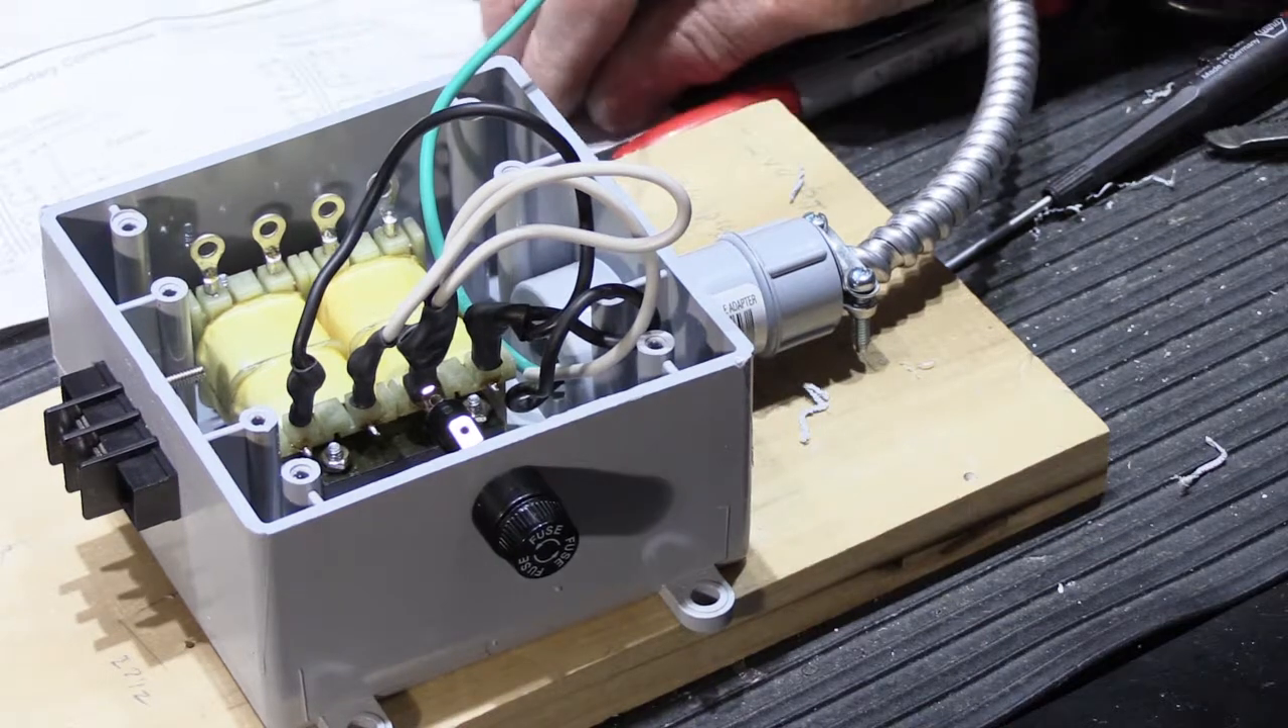So now our fuse holder is in place.